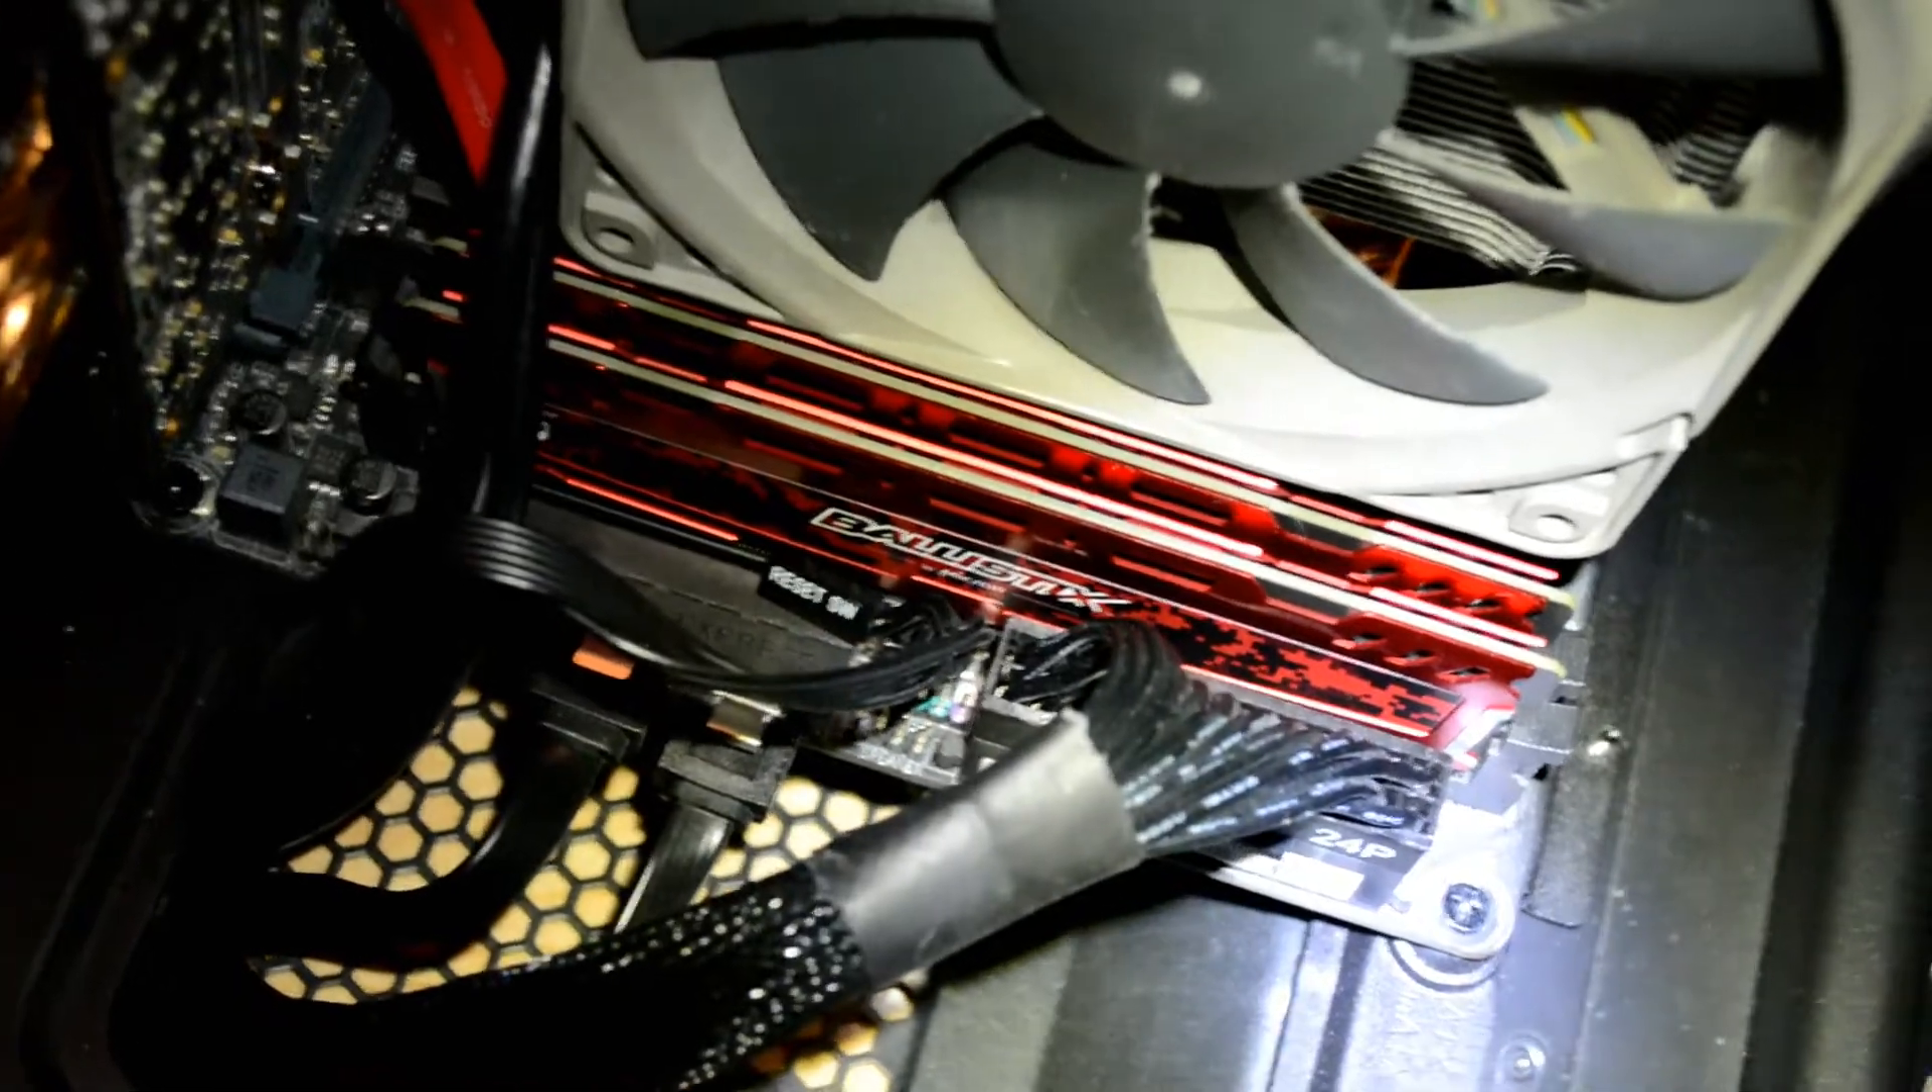And now we should have installed the RAM.